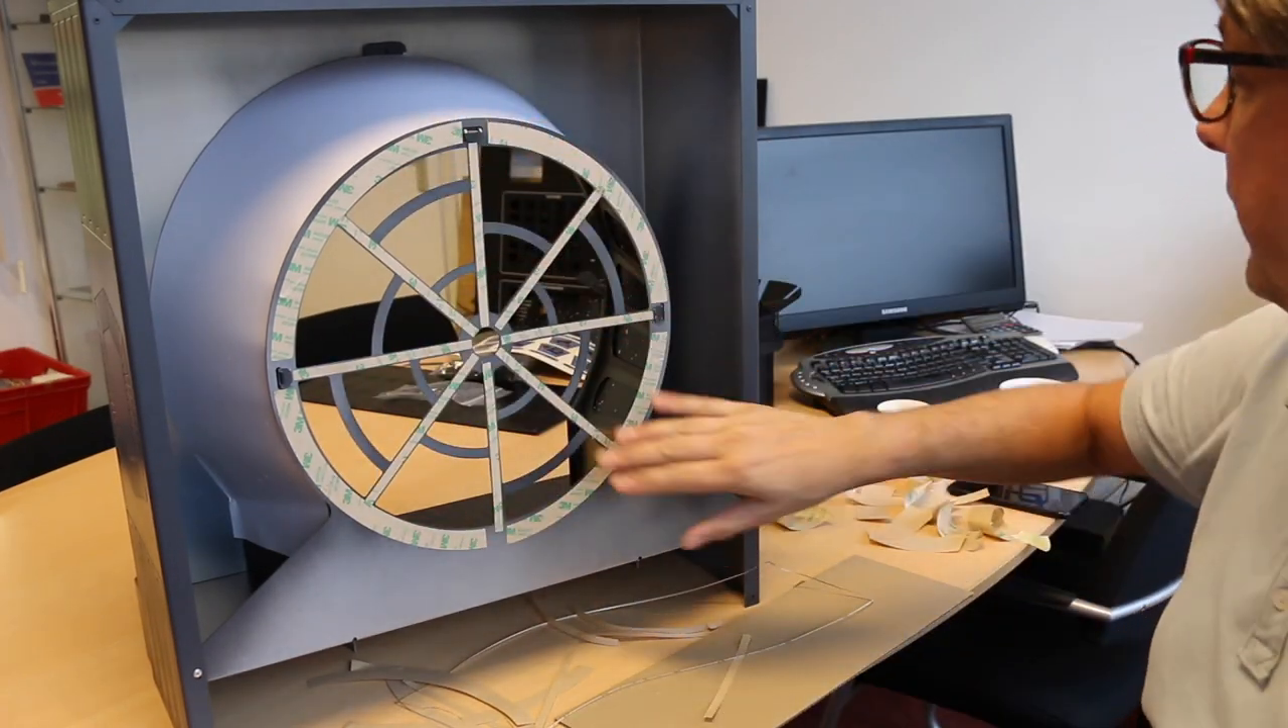Alright, so all the adhesive for the circular star background is now mounted.